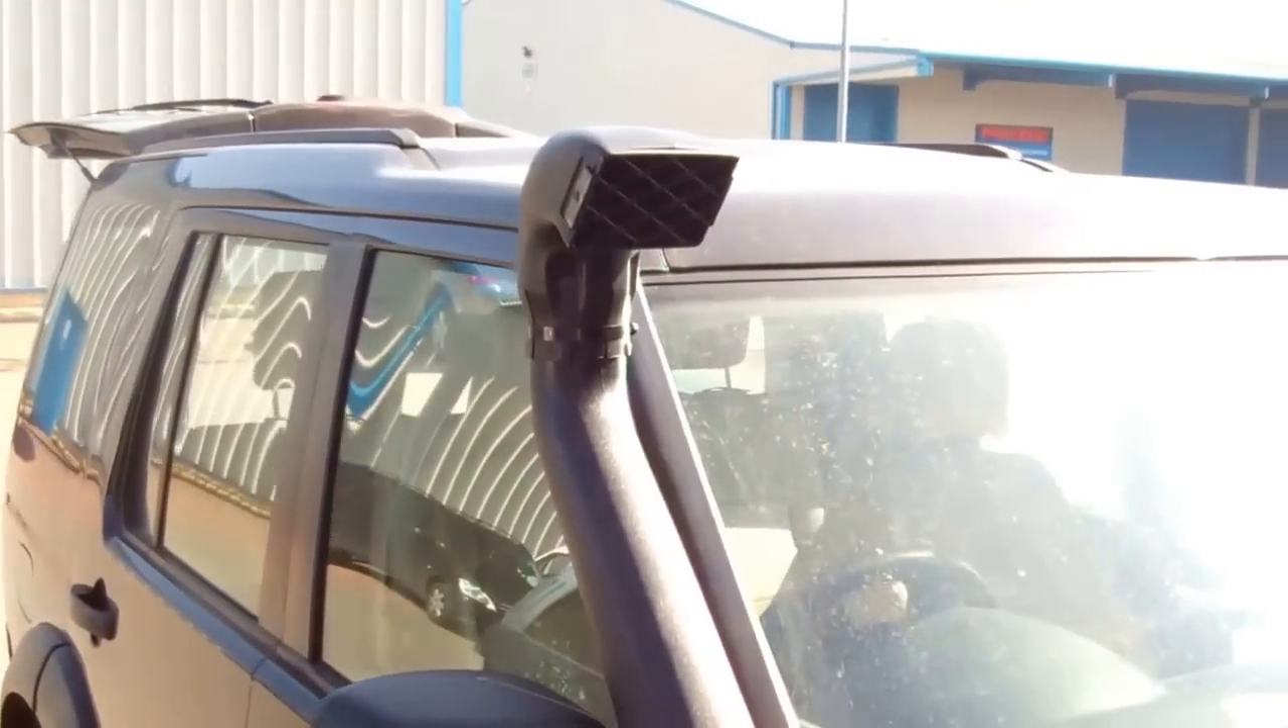There's the finished snorkel we've got it pointing forwards there and we fitted the clip at the top.